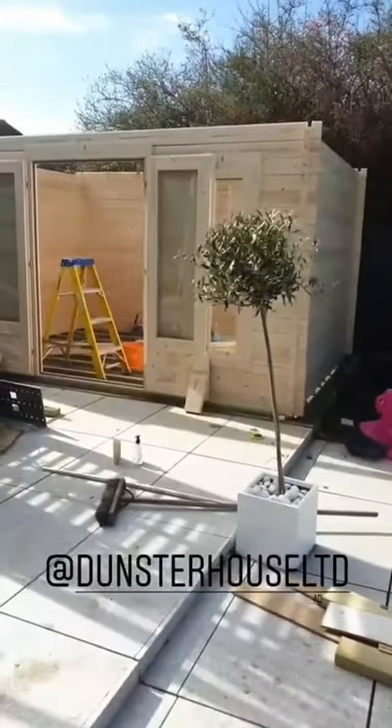I appreciate we've still got to get the roof on and the flooring inside down.